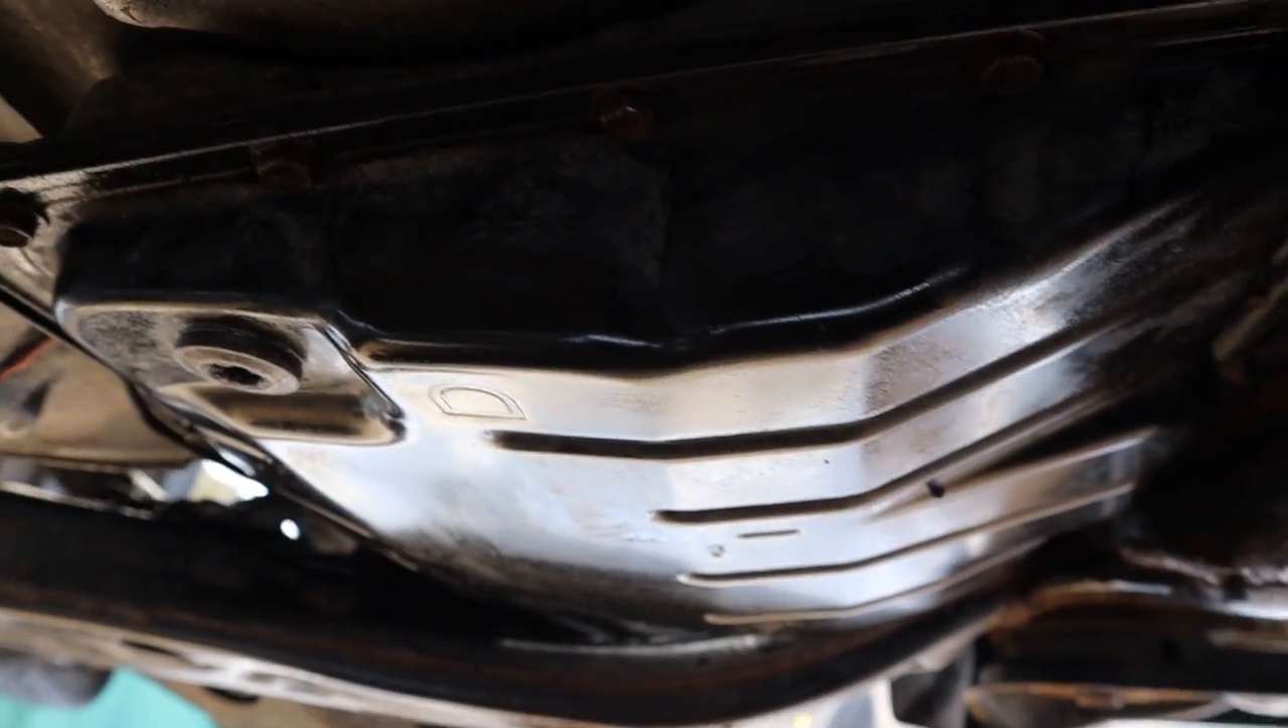Alright so we got the transmission pan back on. All the bolts are torqued.